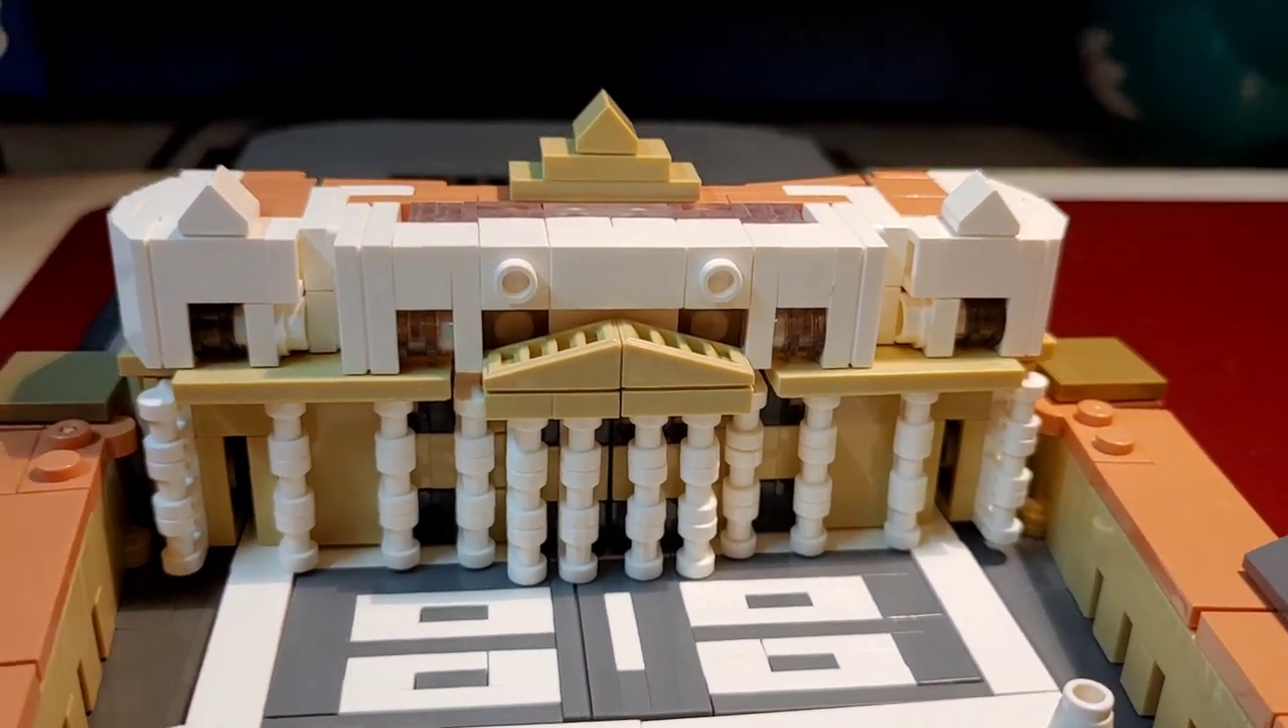Step 319. I just have completed the facade of St. Peter's Basilica.